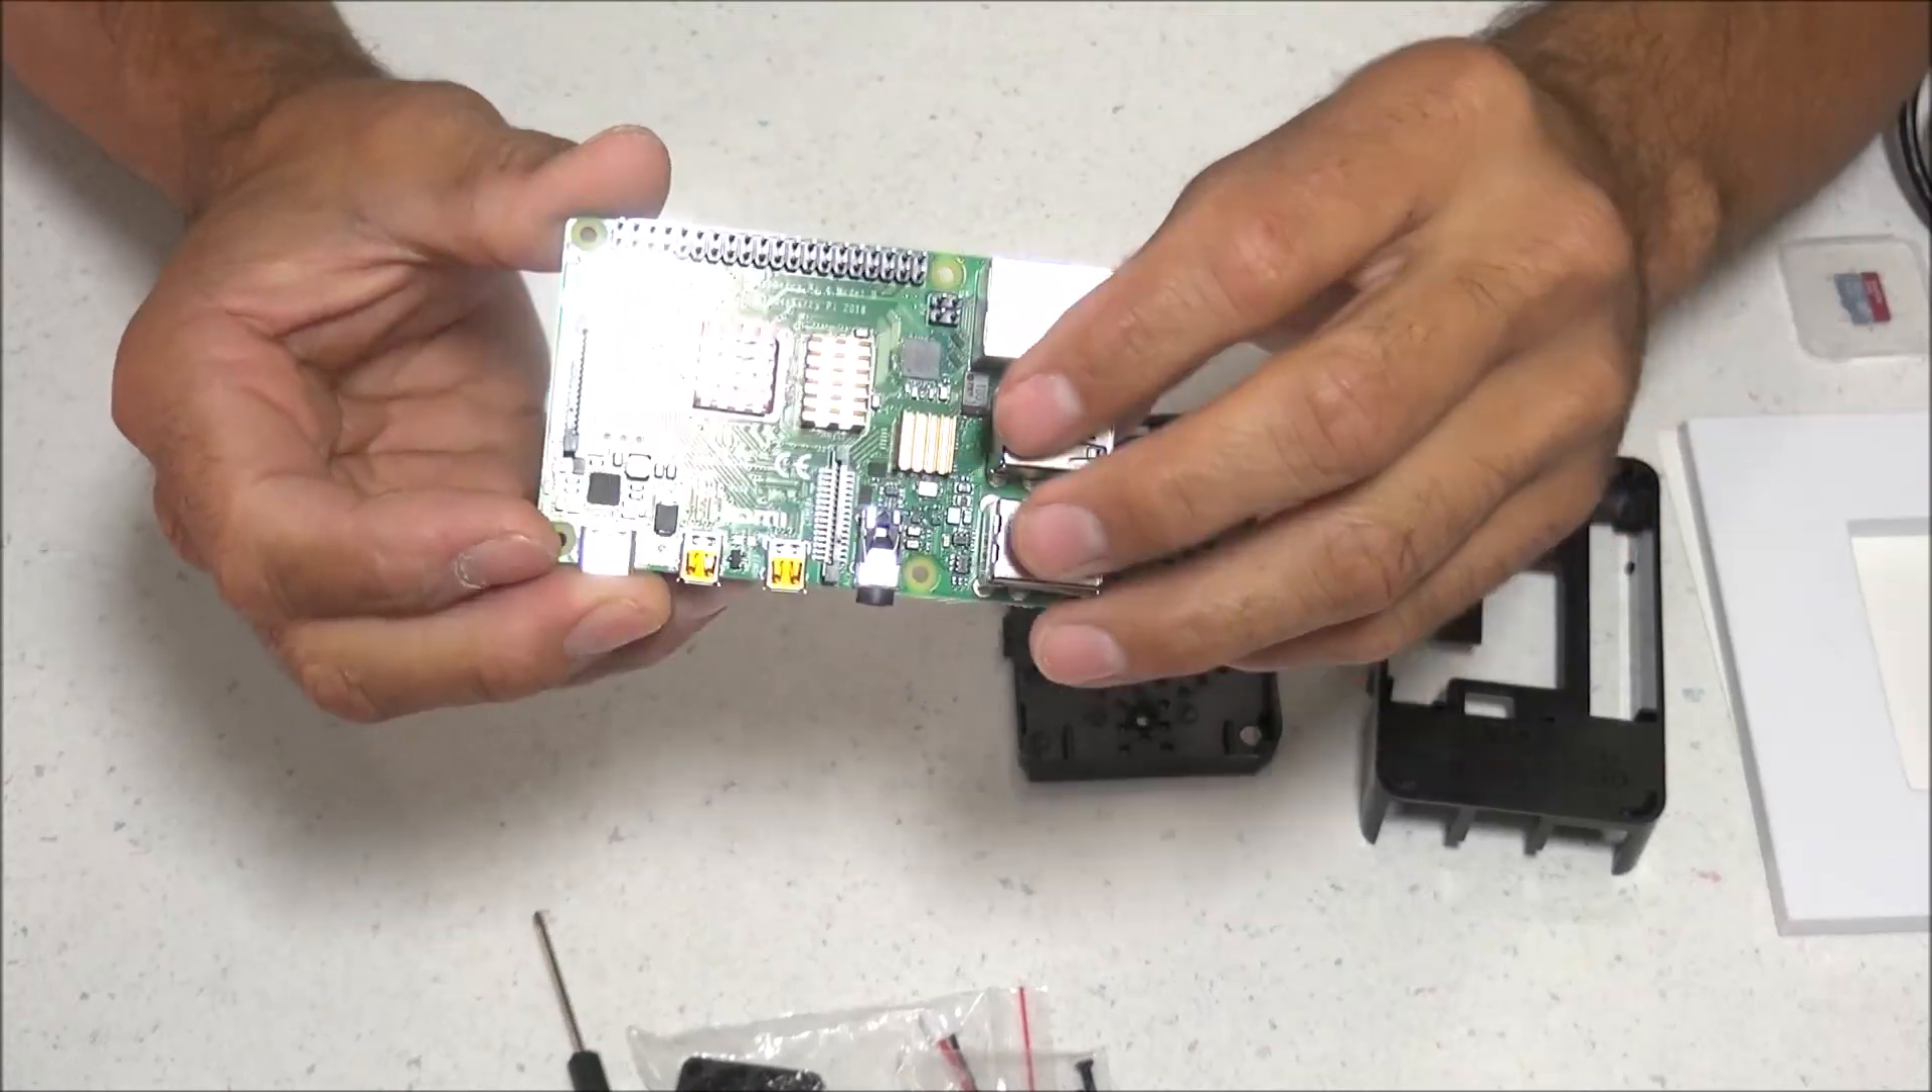Now we got the heat sinks all done.